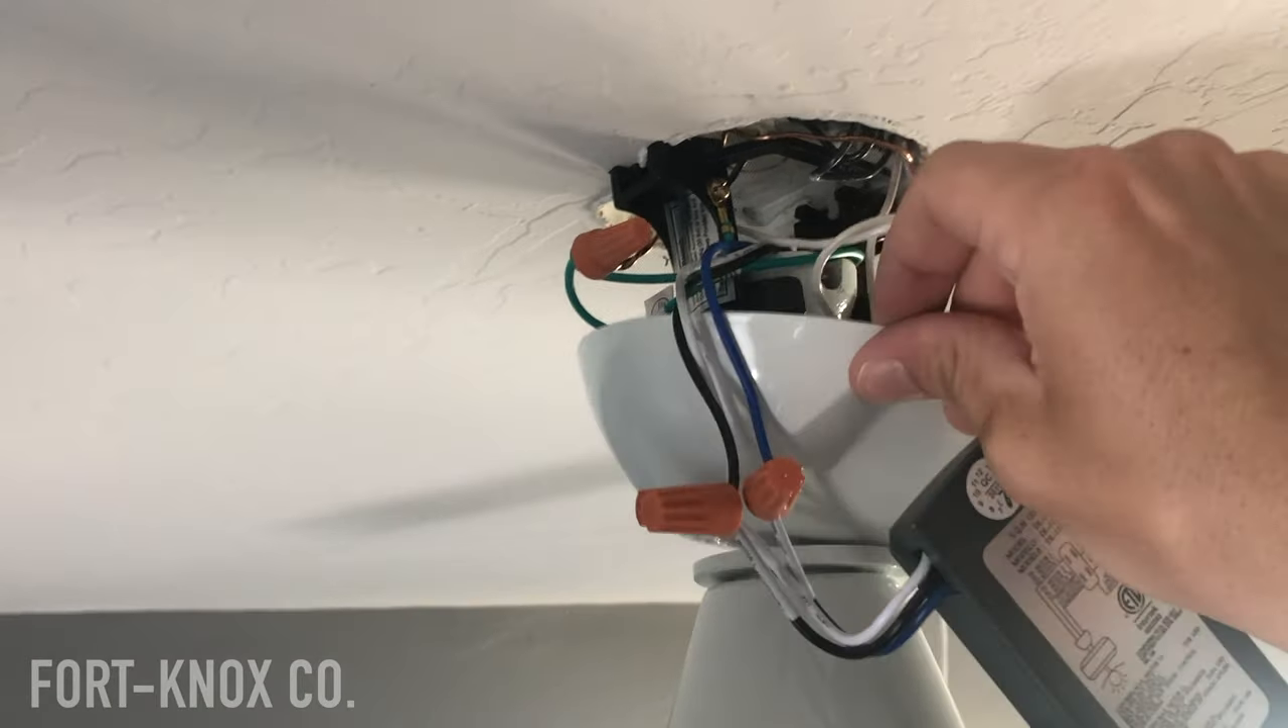And so I got obviously a lot of wires here that I need to organize and make sure that I can get this cap back over.